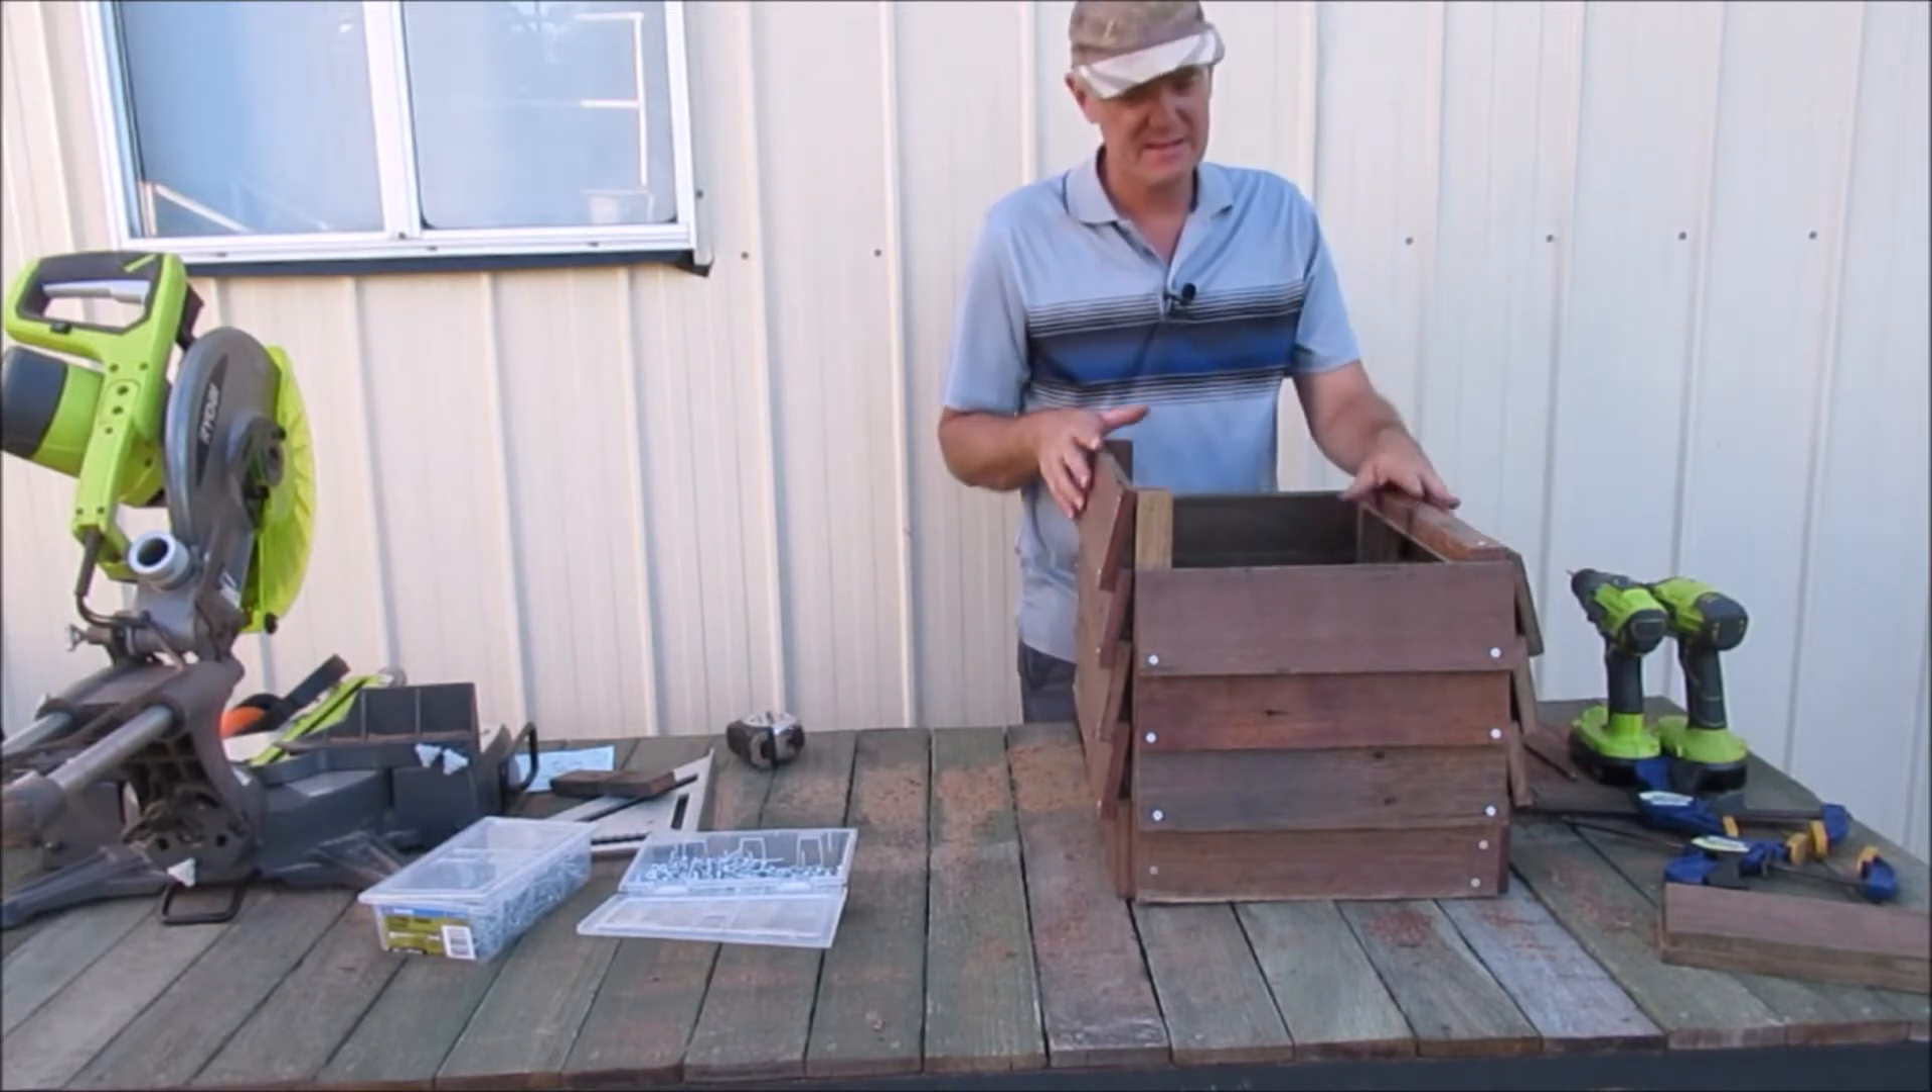Well there's our sort of box together.